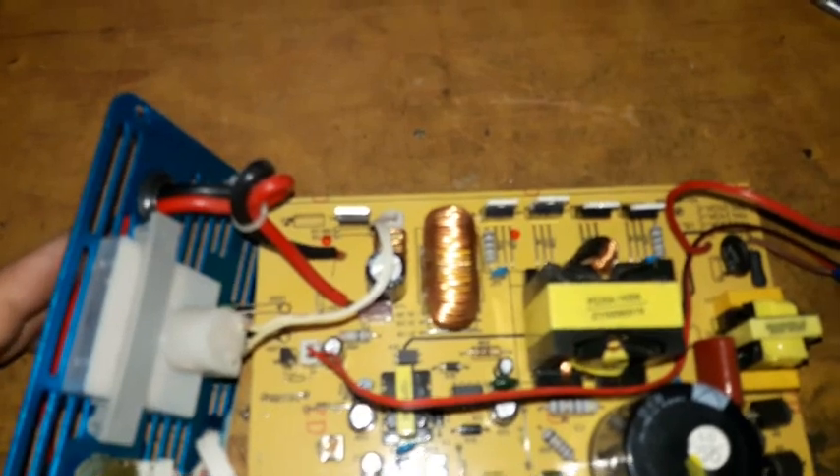And here is the board has been taken out of the enclosure.